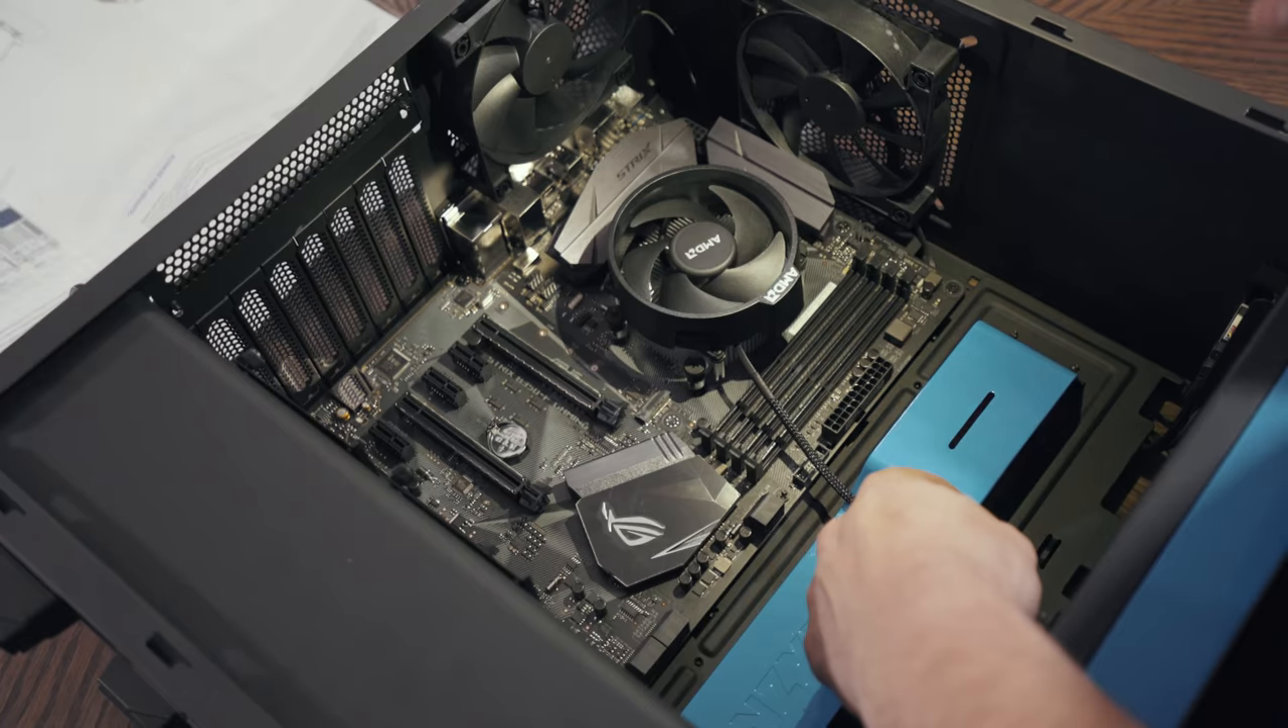Now that the CPU cooler is installed, we need to run the power cable for the CPU cooler right here.